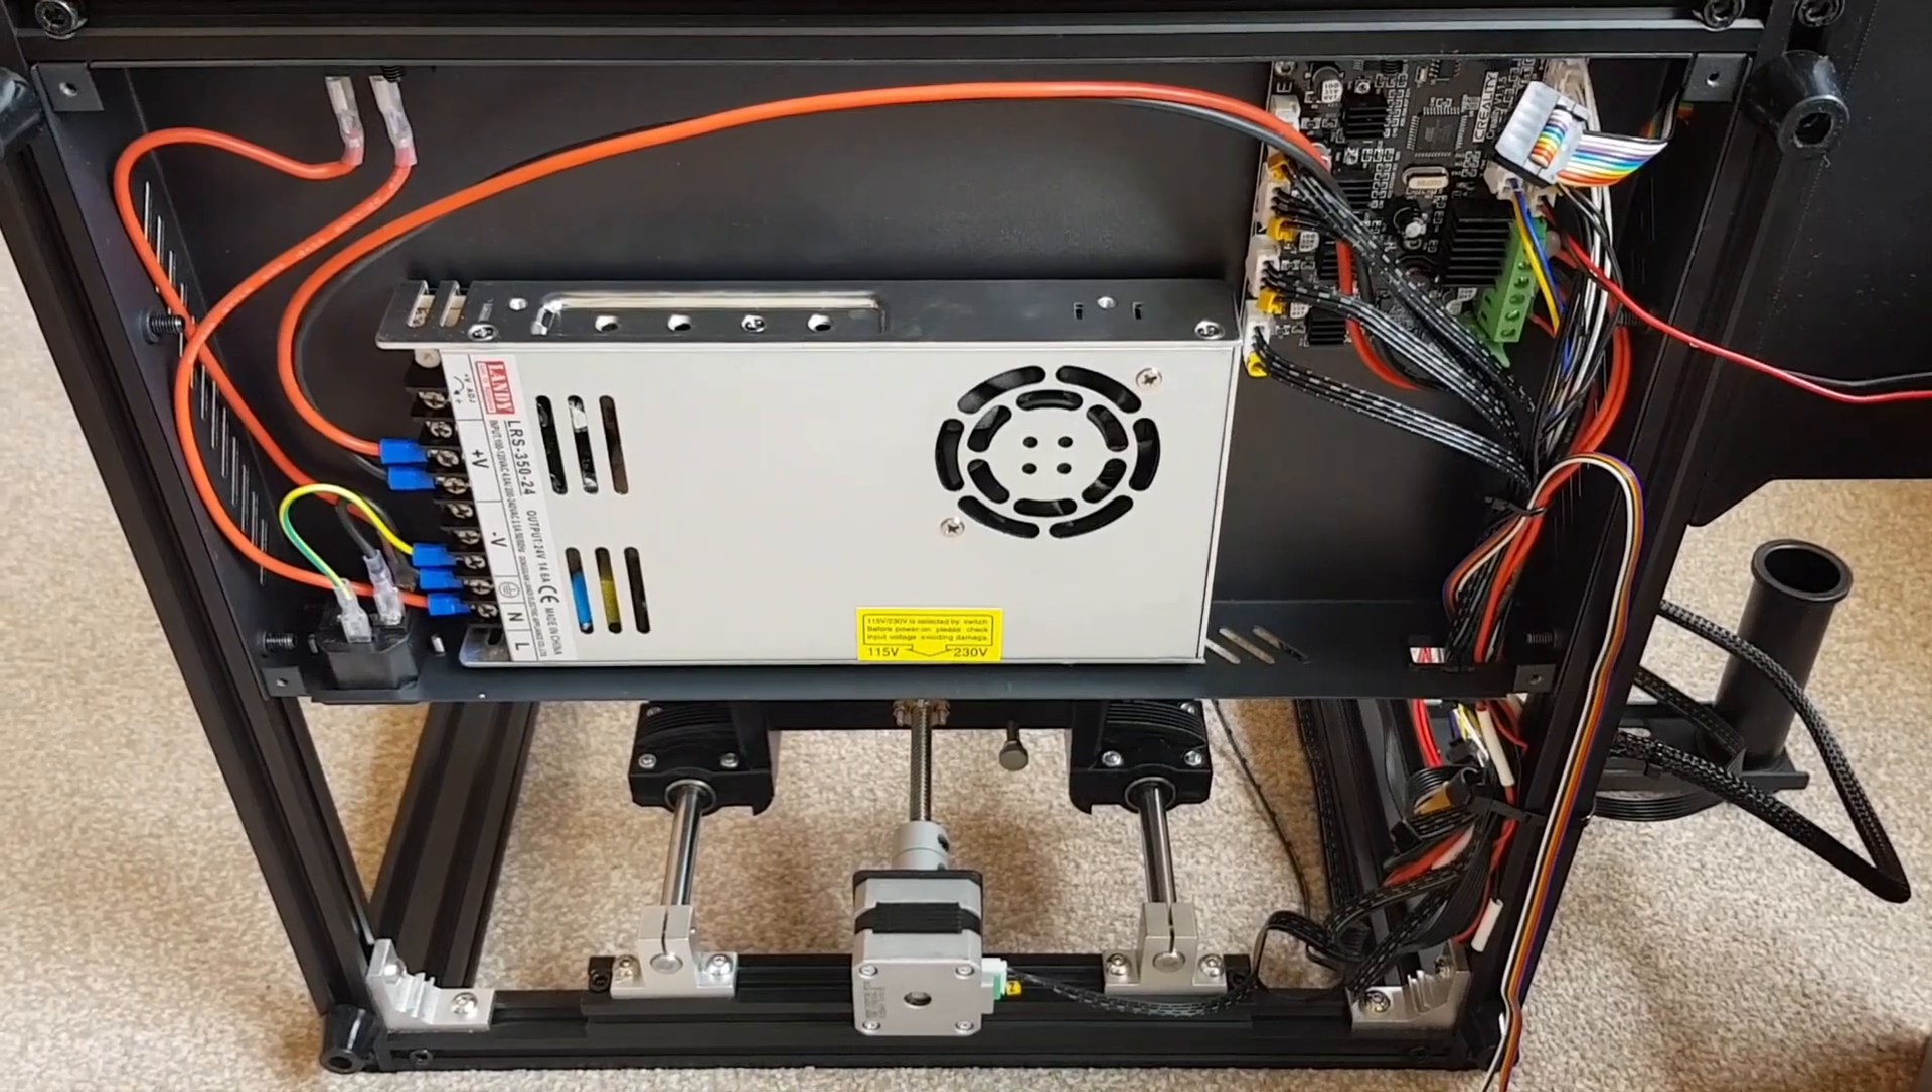So here's the underside of the printer with the cover removed.